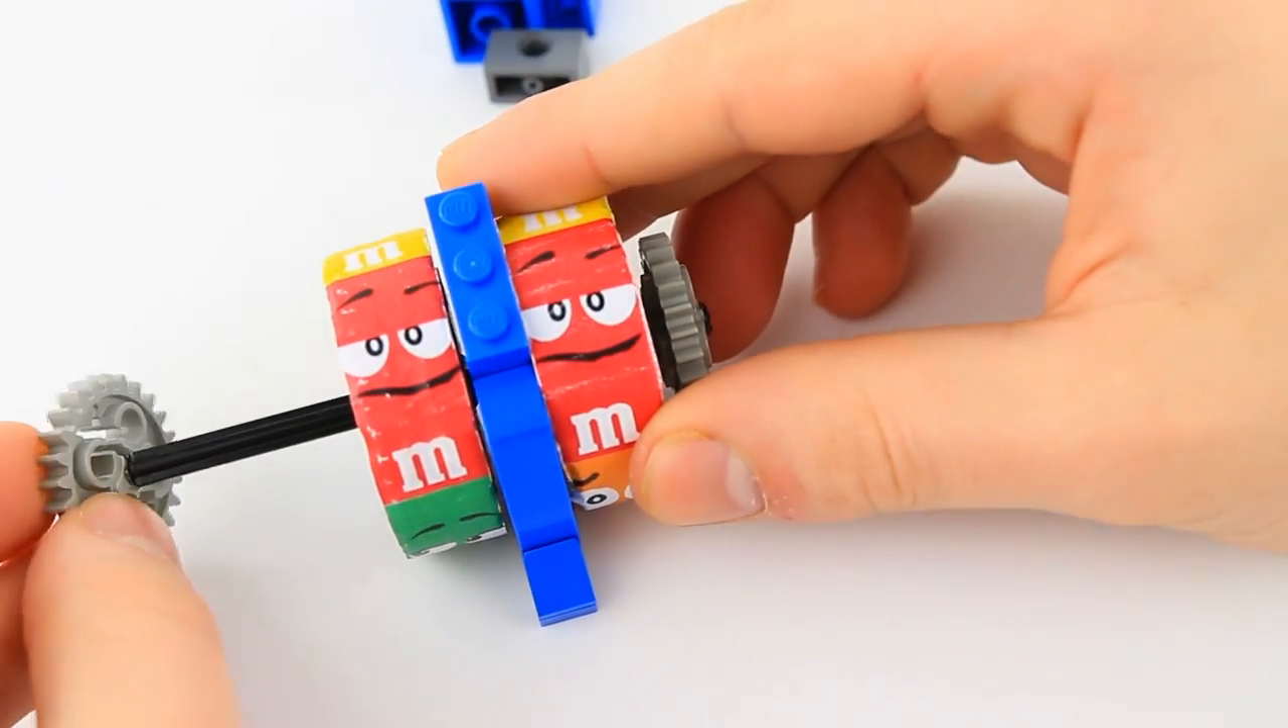Note how the red faces line up.